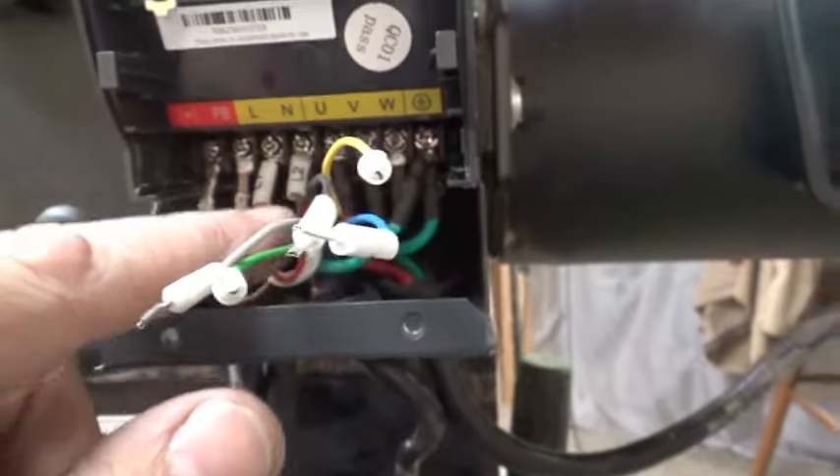I'm at the point now where the only thing left to do is to terminate these five control wires.